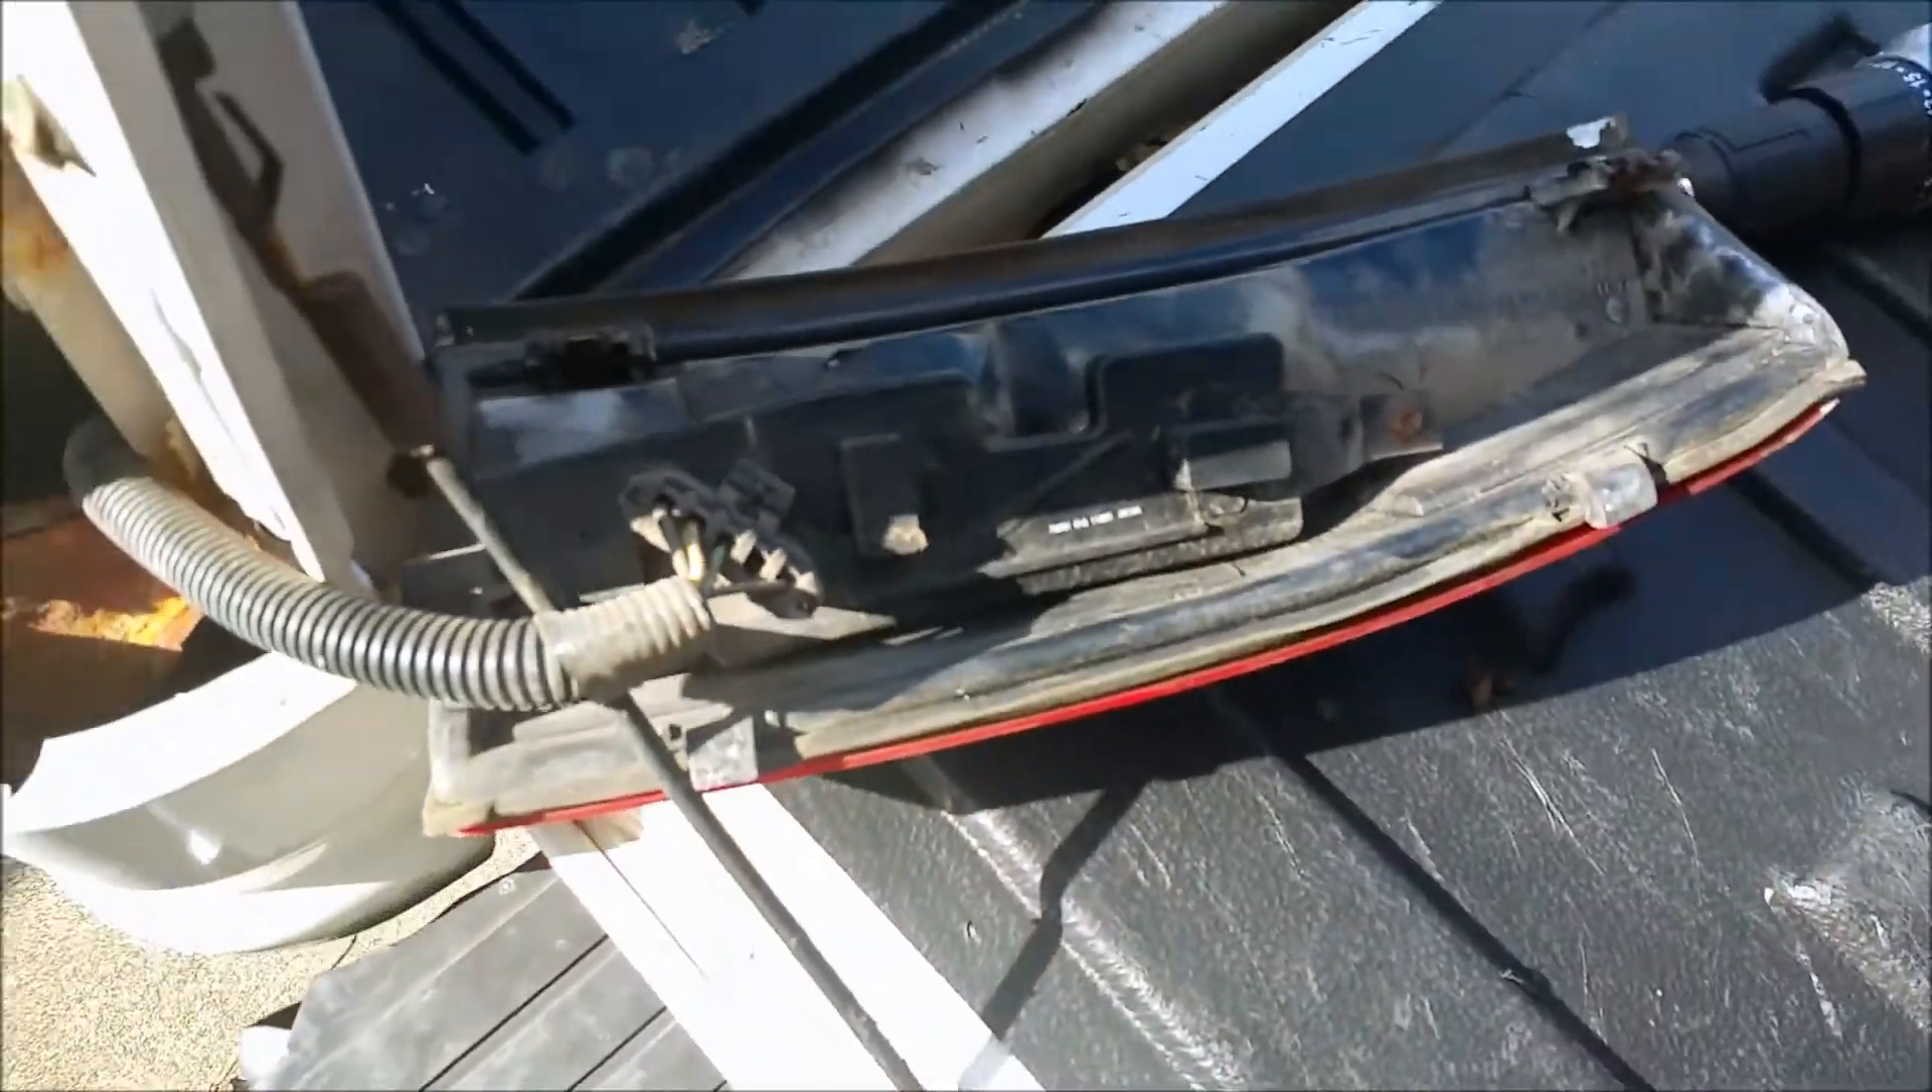I have the tail light assembly out.